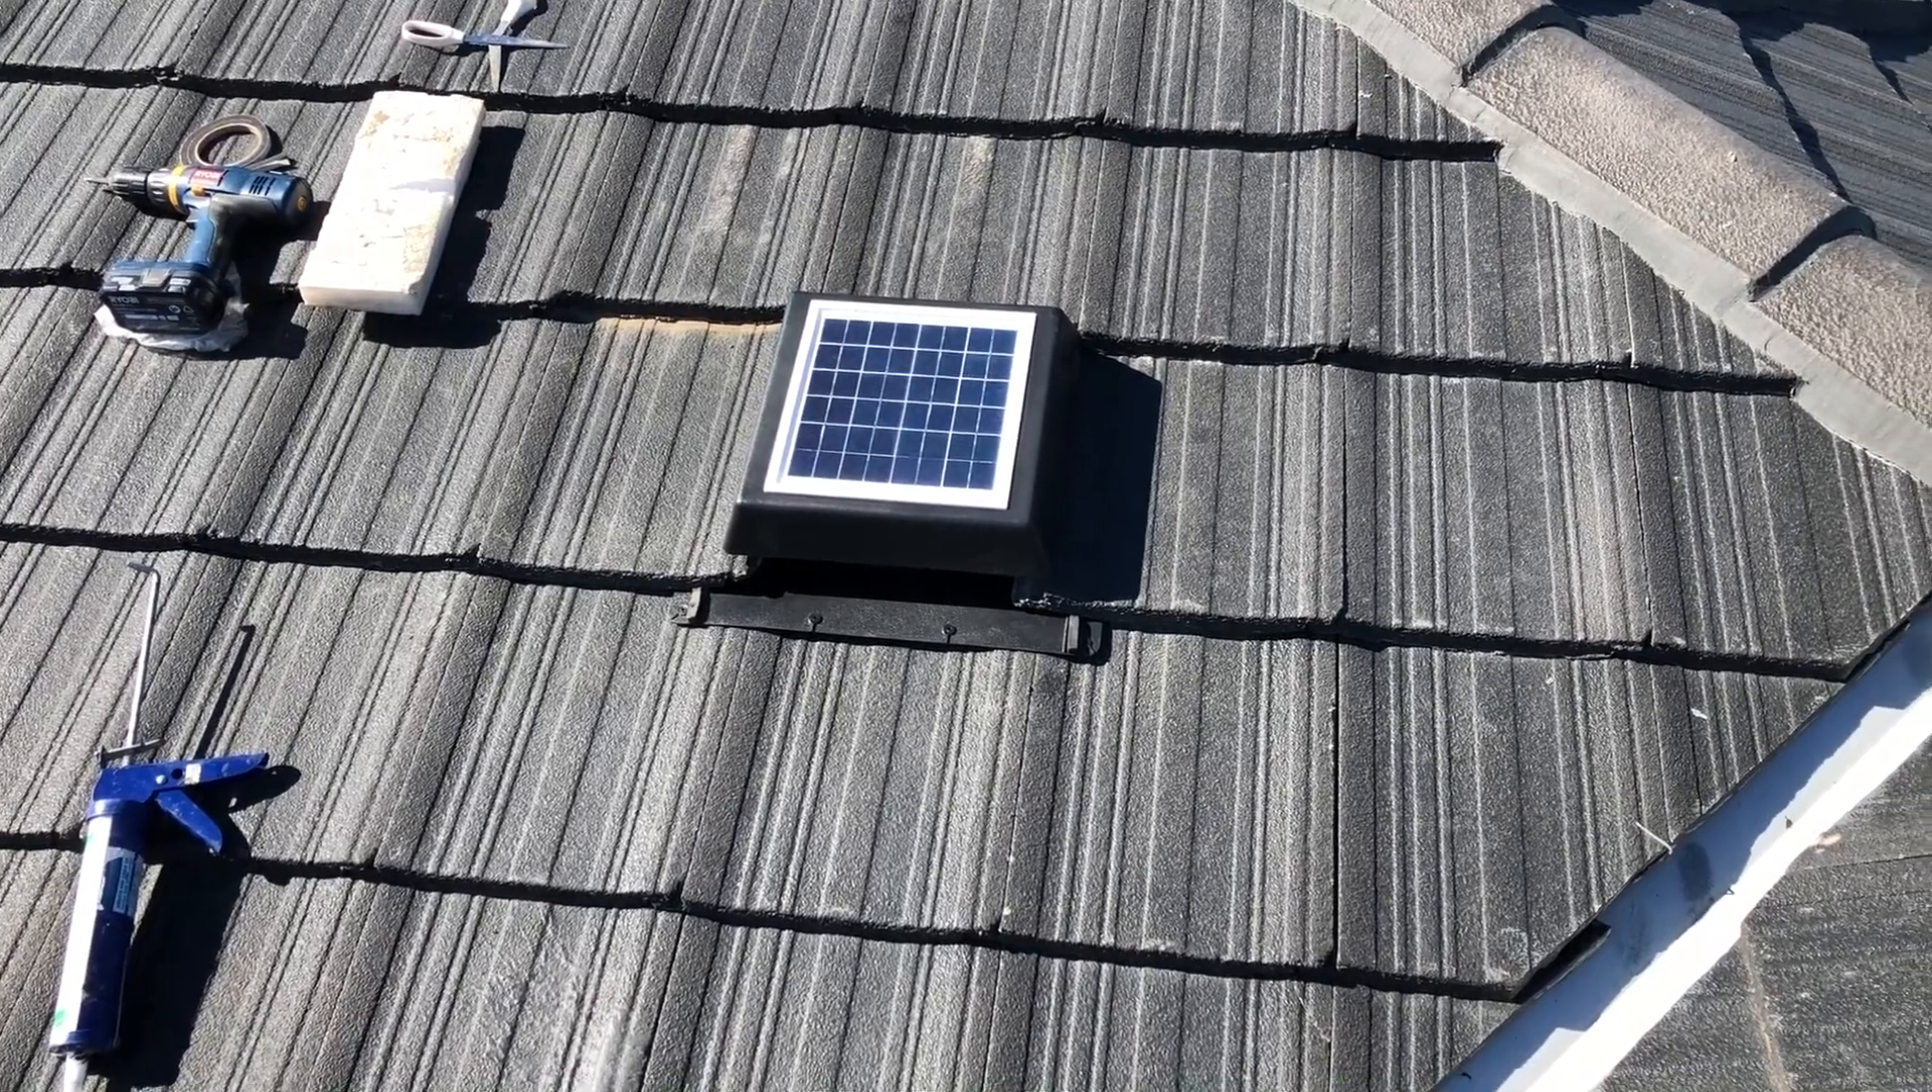And the little solar roof vent is there. Really low, slim, looks fantastic.